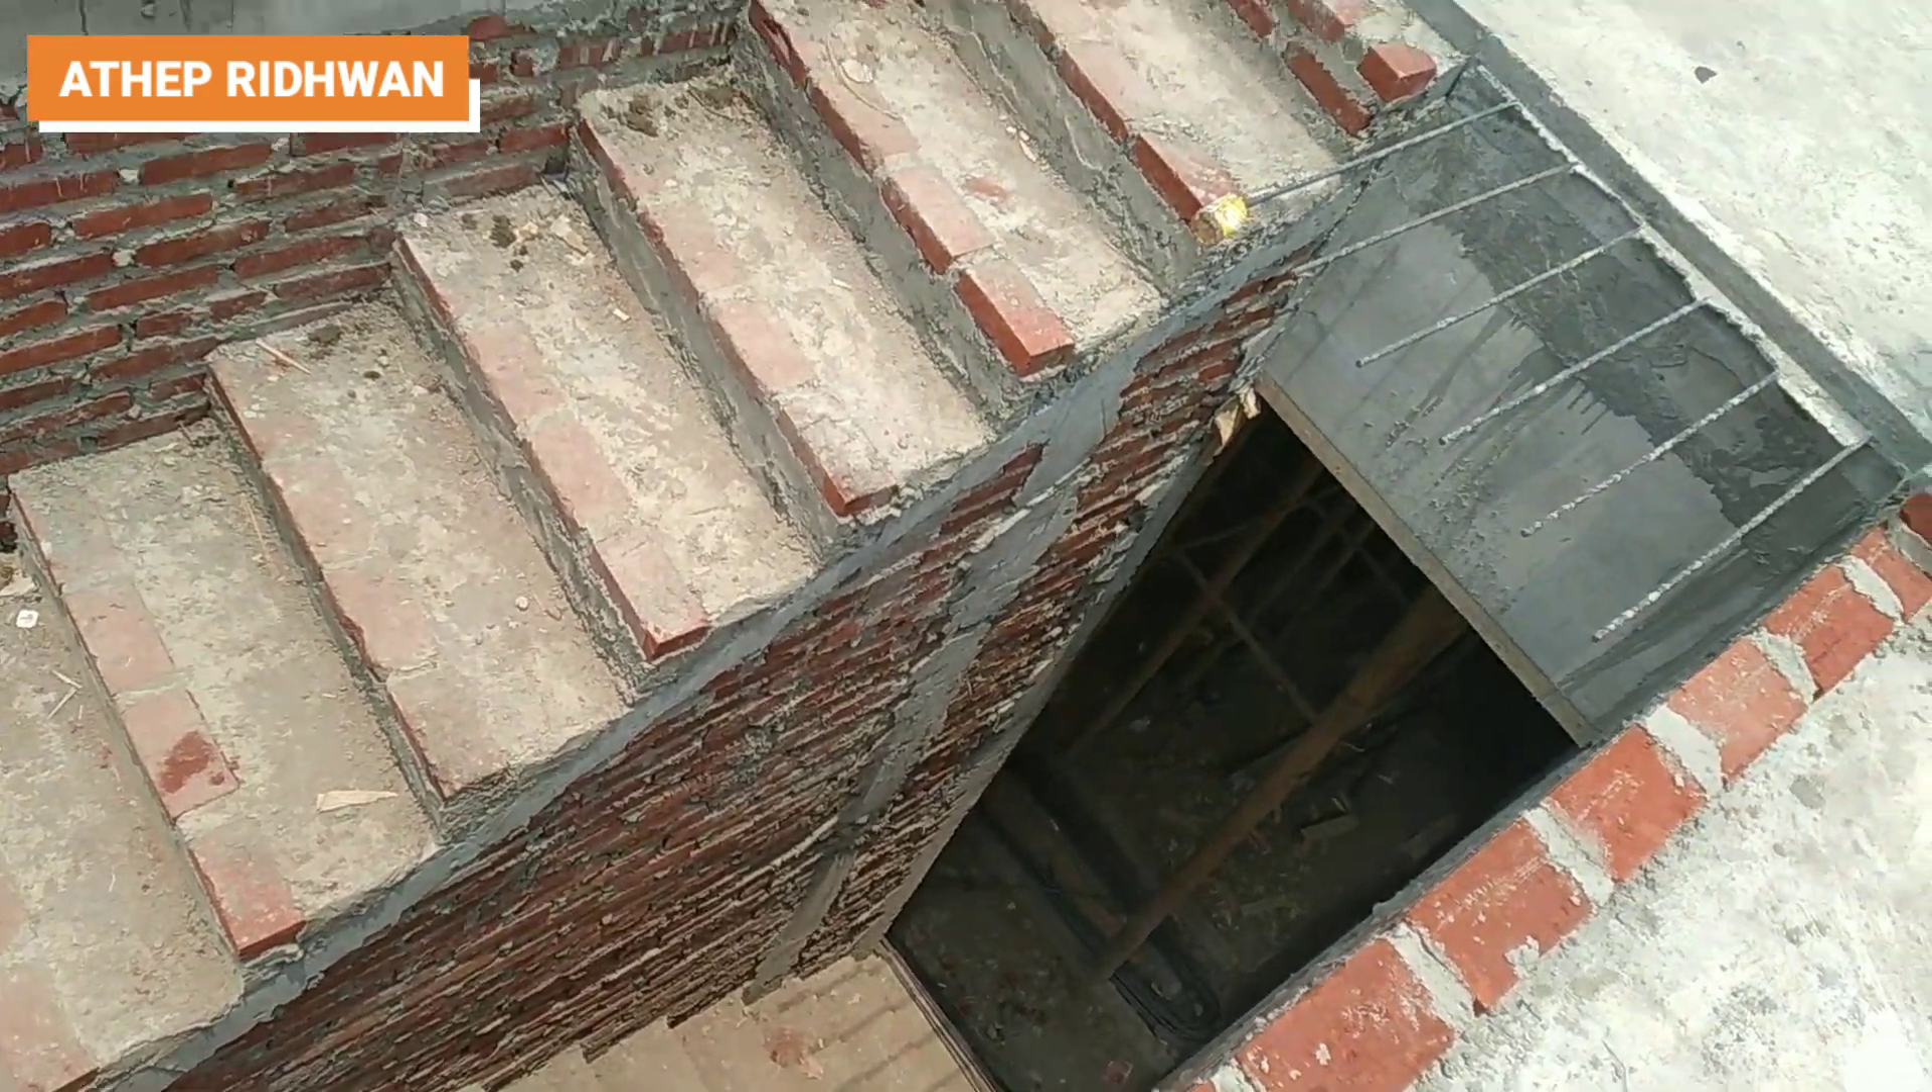Ini belum dikasih keramik karena memang lantai 2 nya juga belum kita kasih apa-apa.